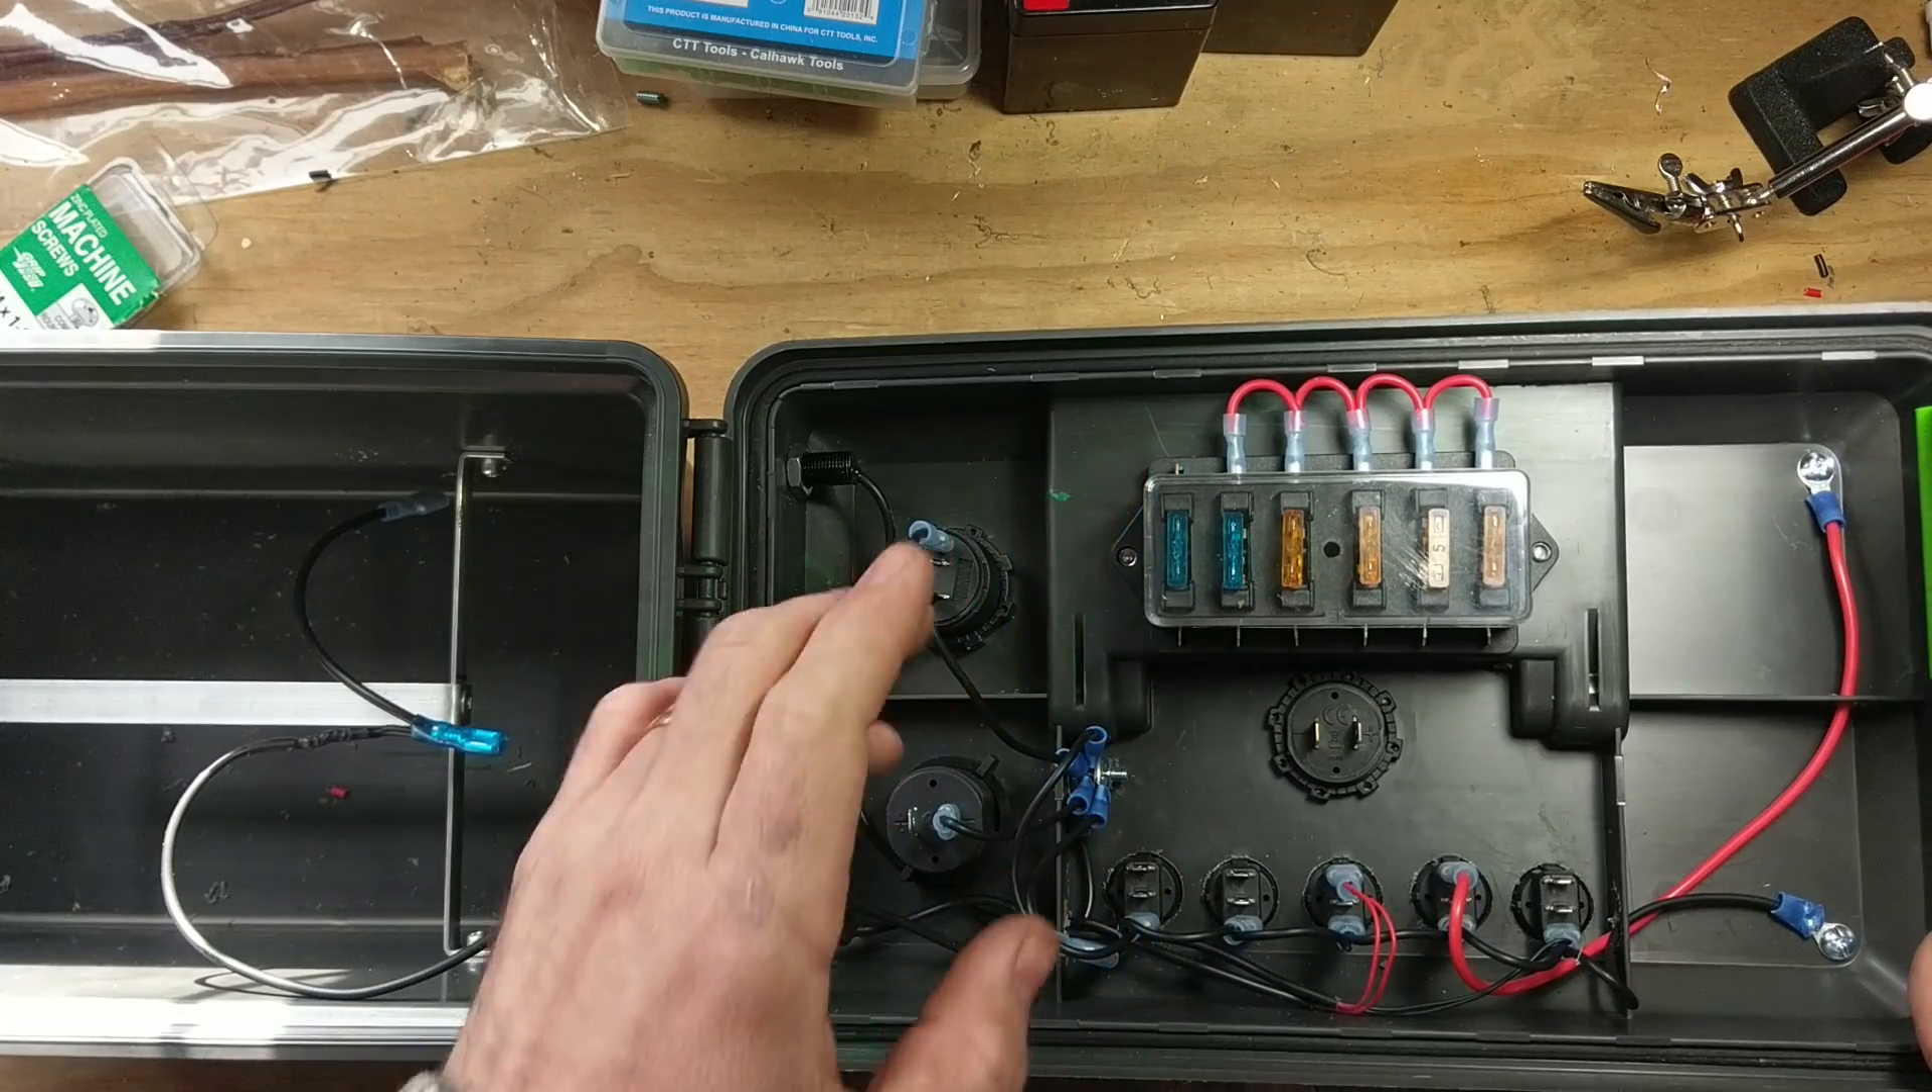Now what I've done in here so far is I installed the fuse block.